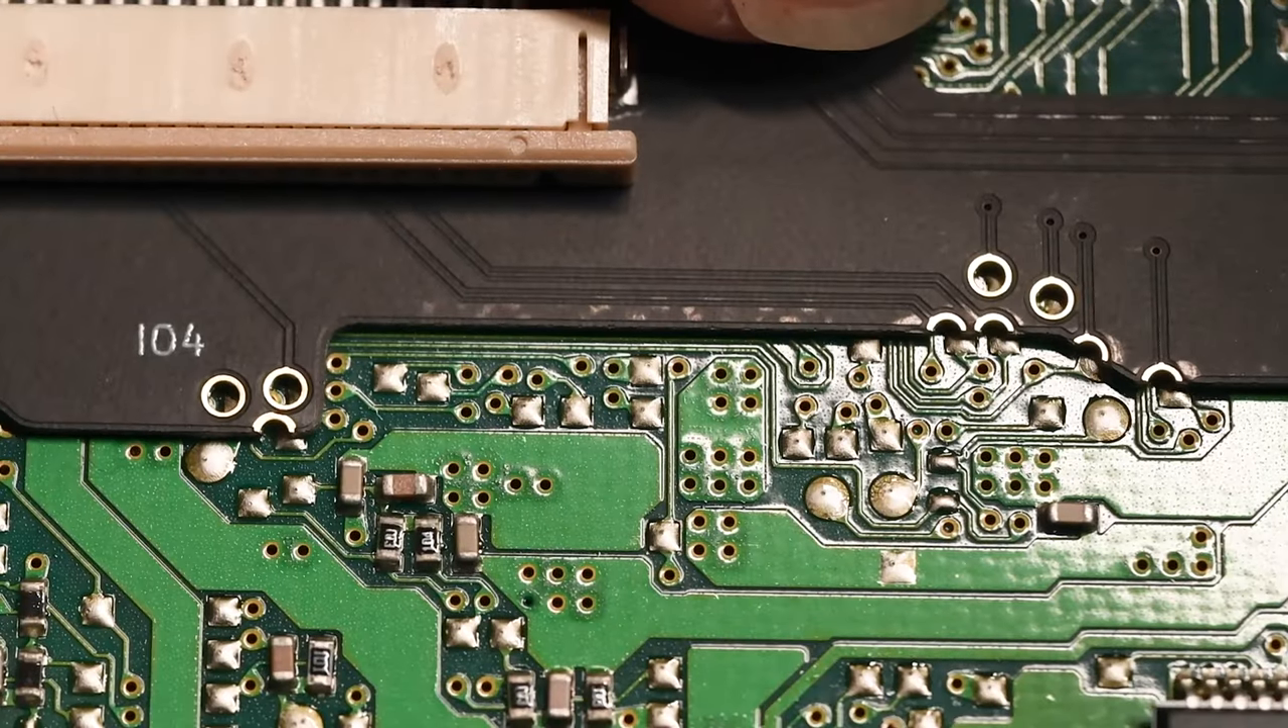And when you do that, you can see that all the connections naturally line up with specific spots on the board that you need to solder.